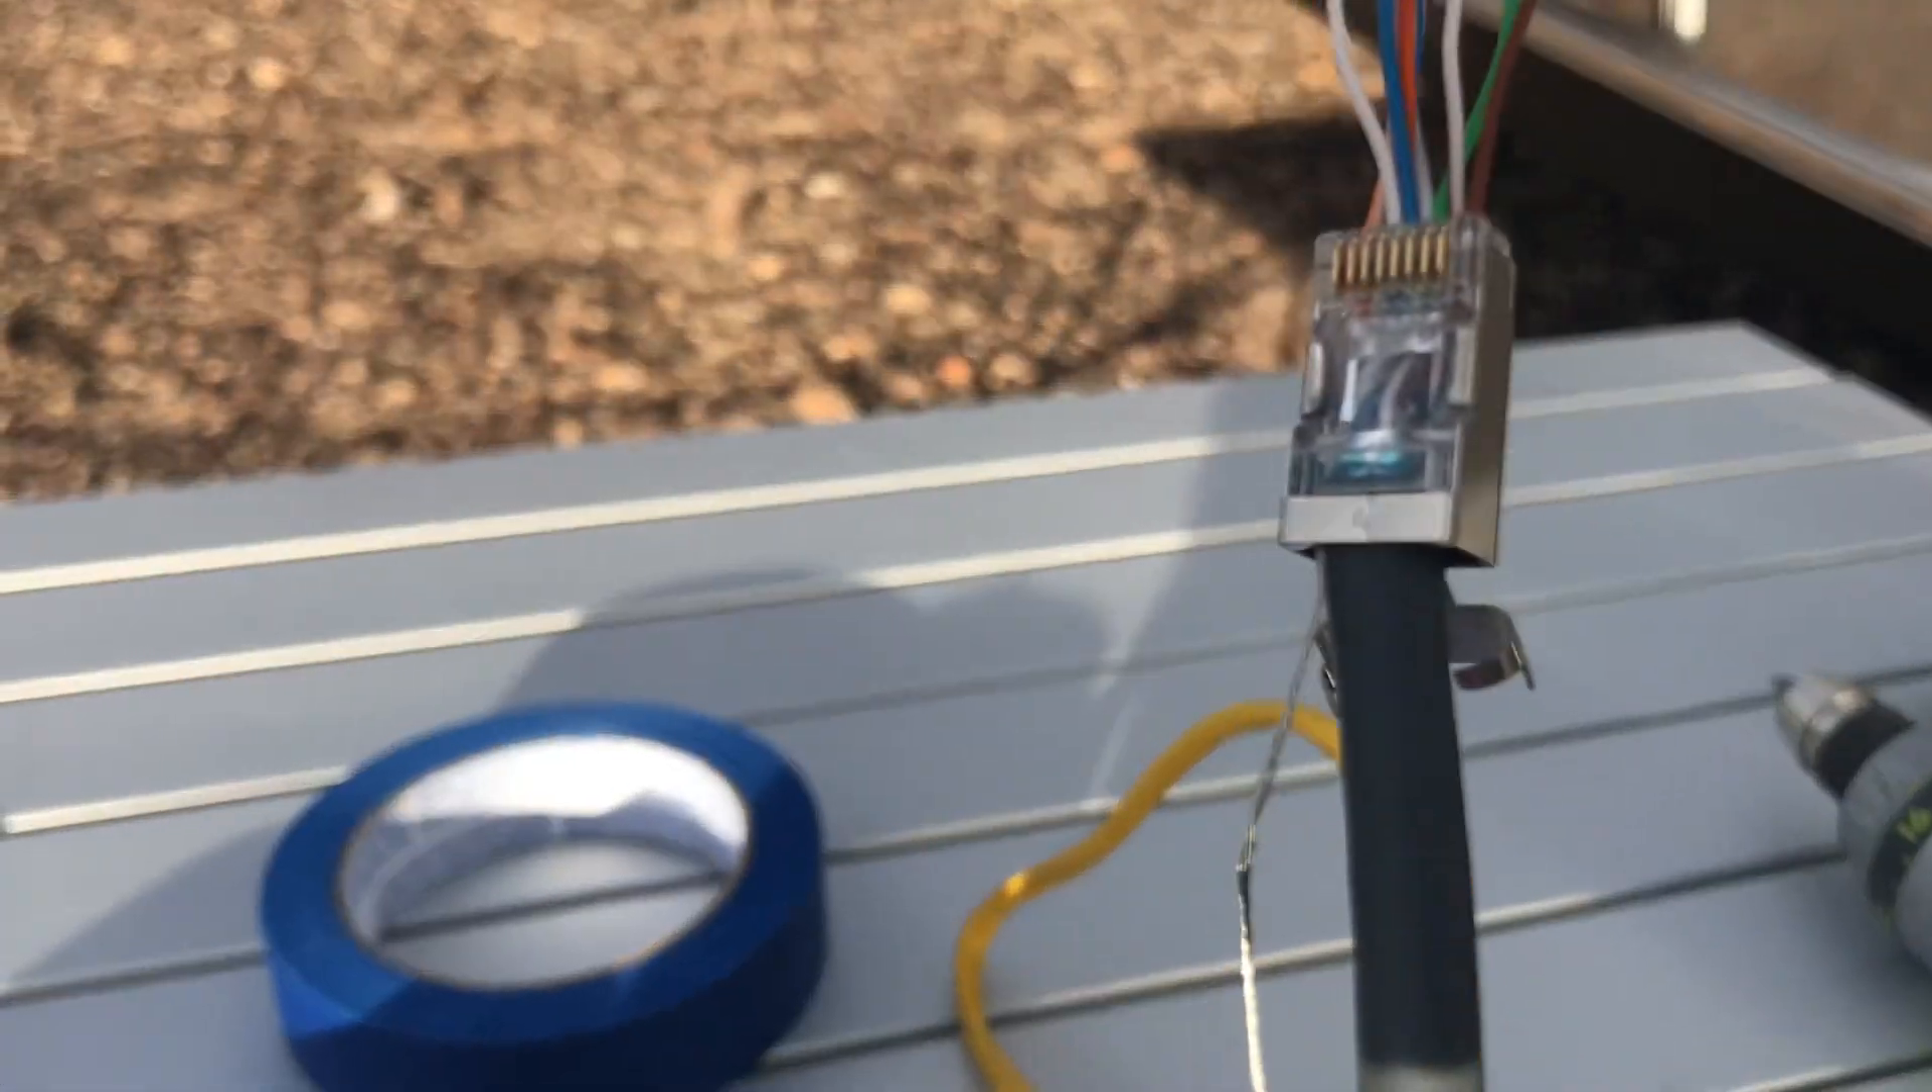So I was able to get the RJ45 connector on there and it was not easy.